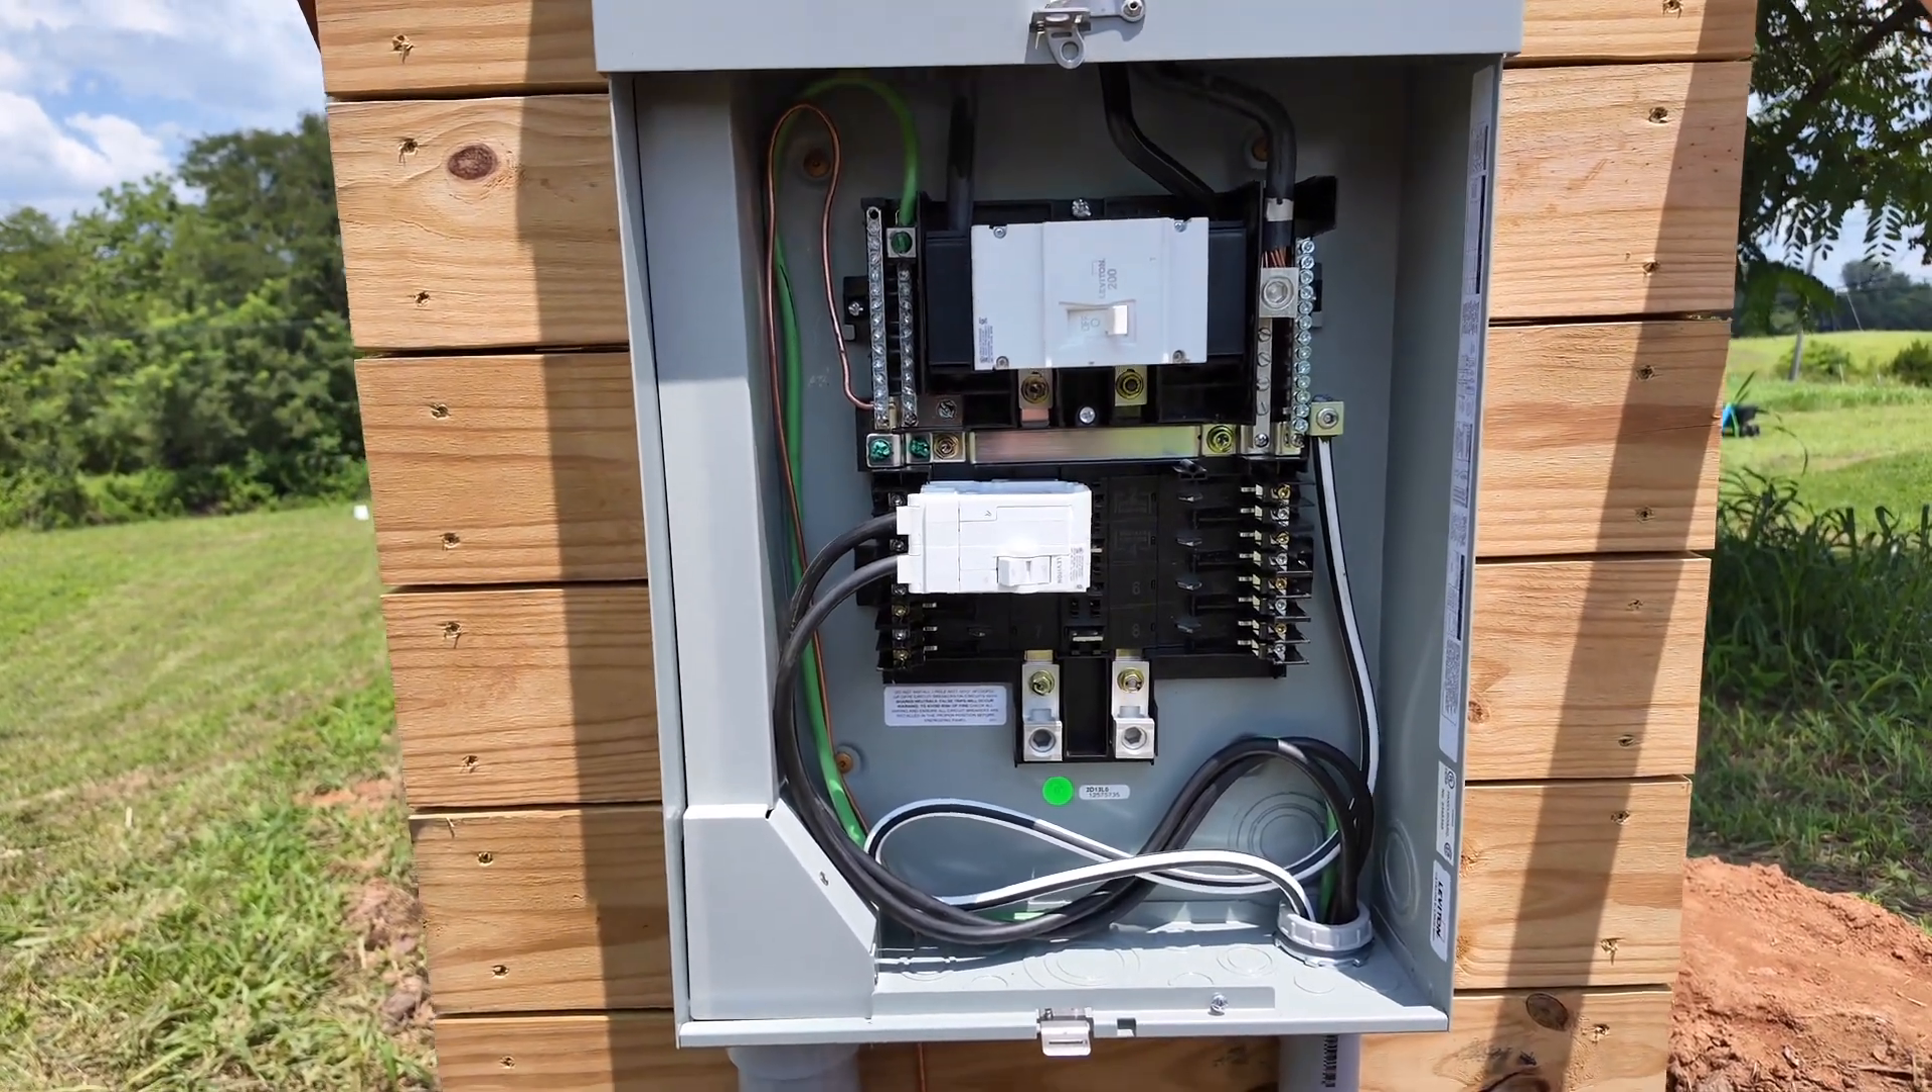I got everything wired in here for the rest of the panel box.